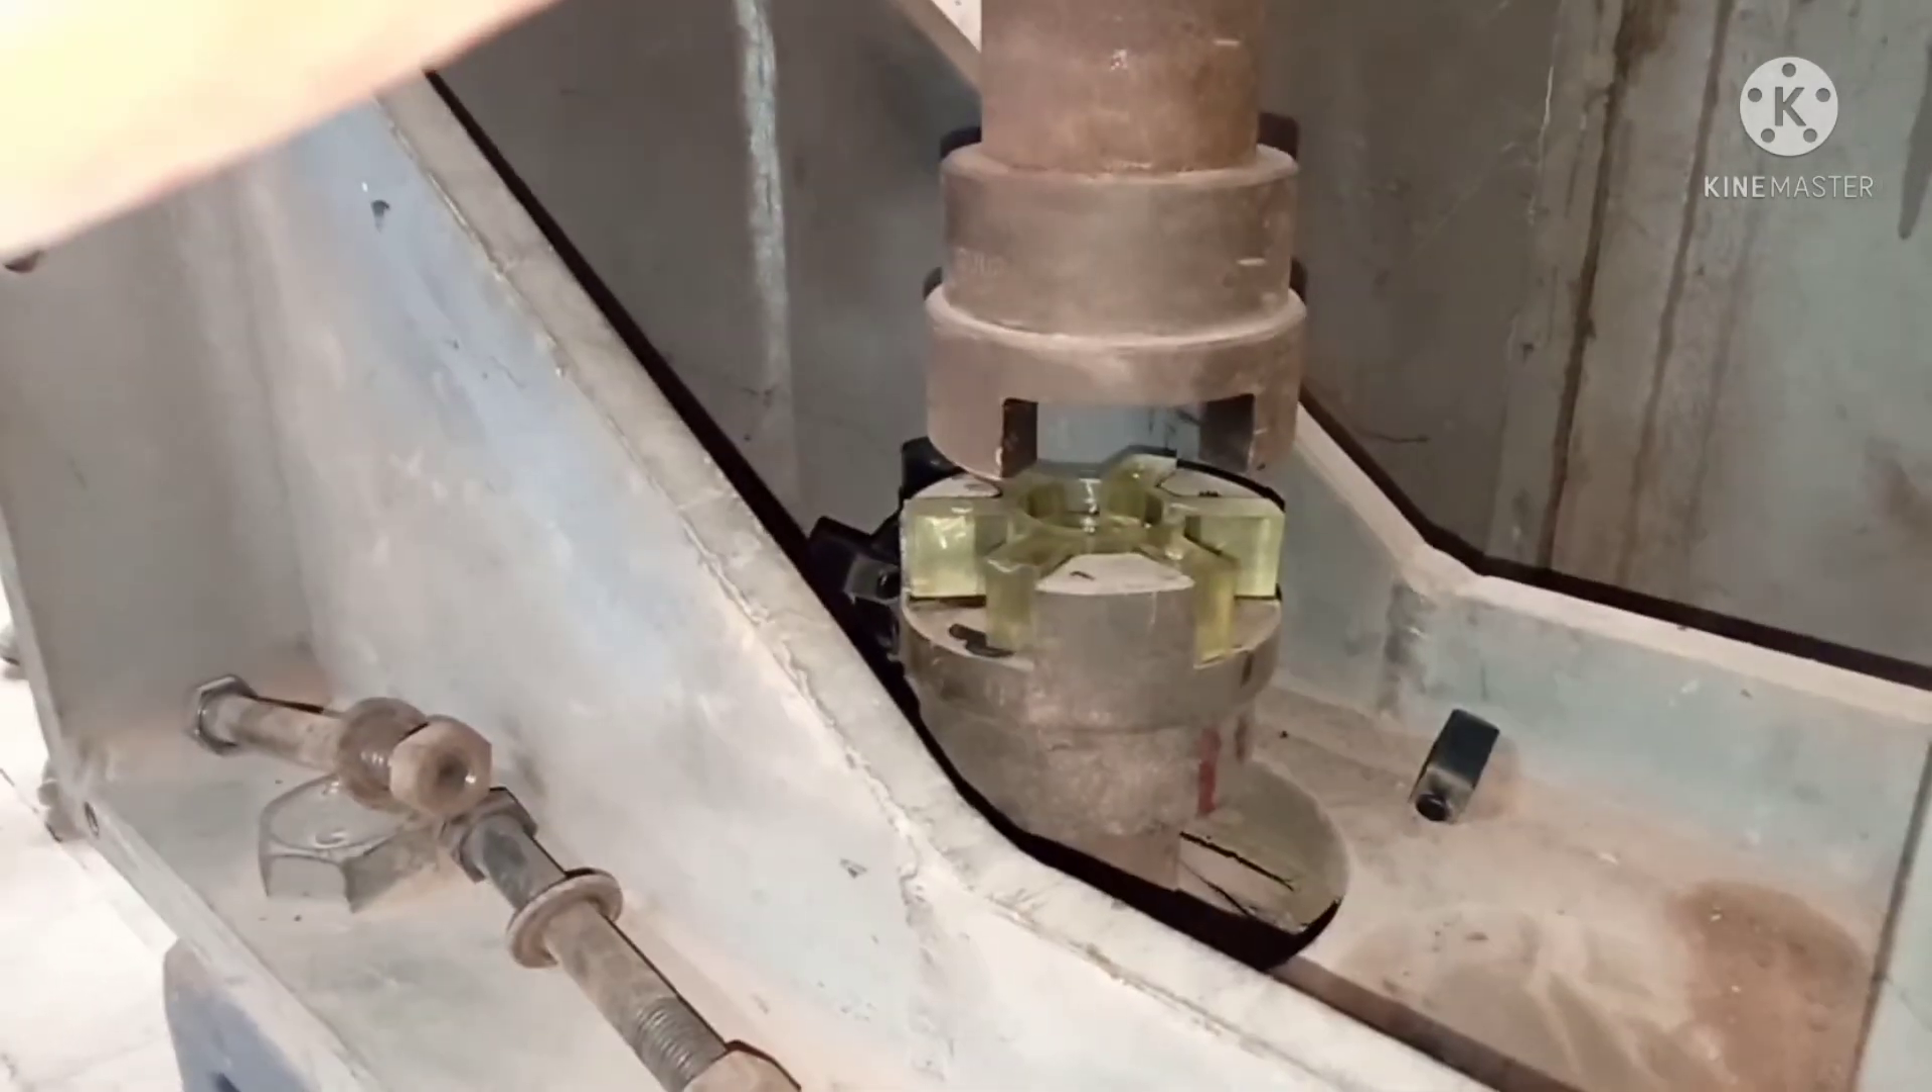अभी नए वाला spider जो गयर का coupling है गयर बॉक्स का coupling है उसमें fix कर दिये हैं।